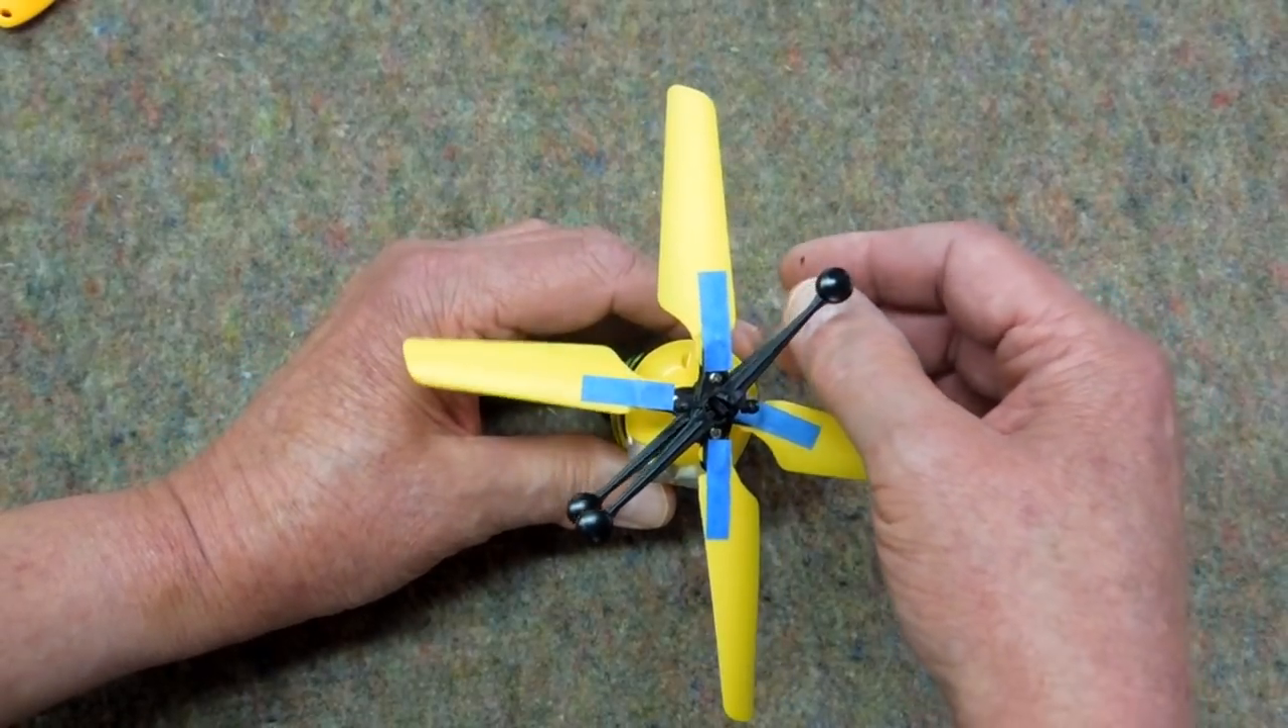We can see that the fly bars are not at right angles to the rotor blades.